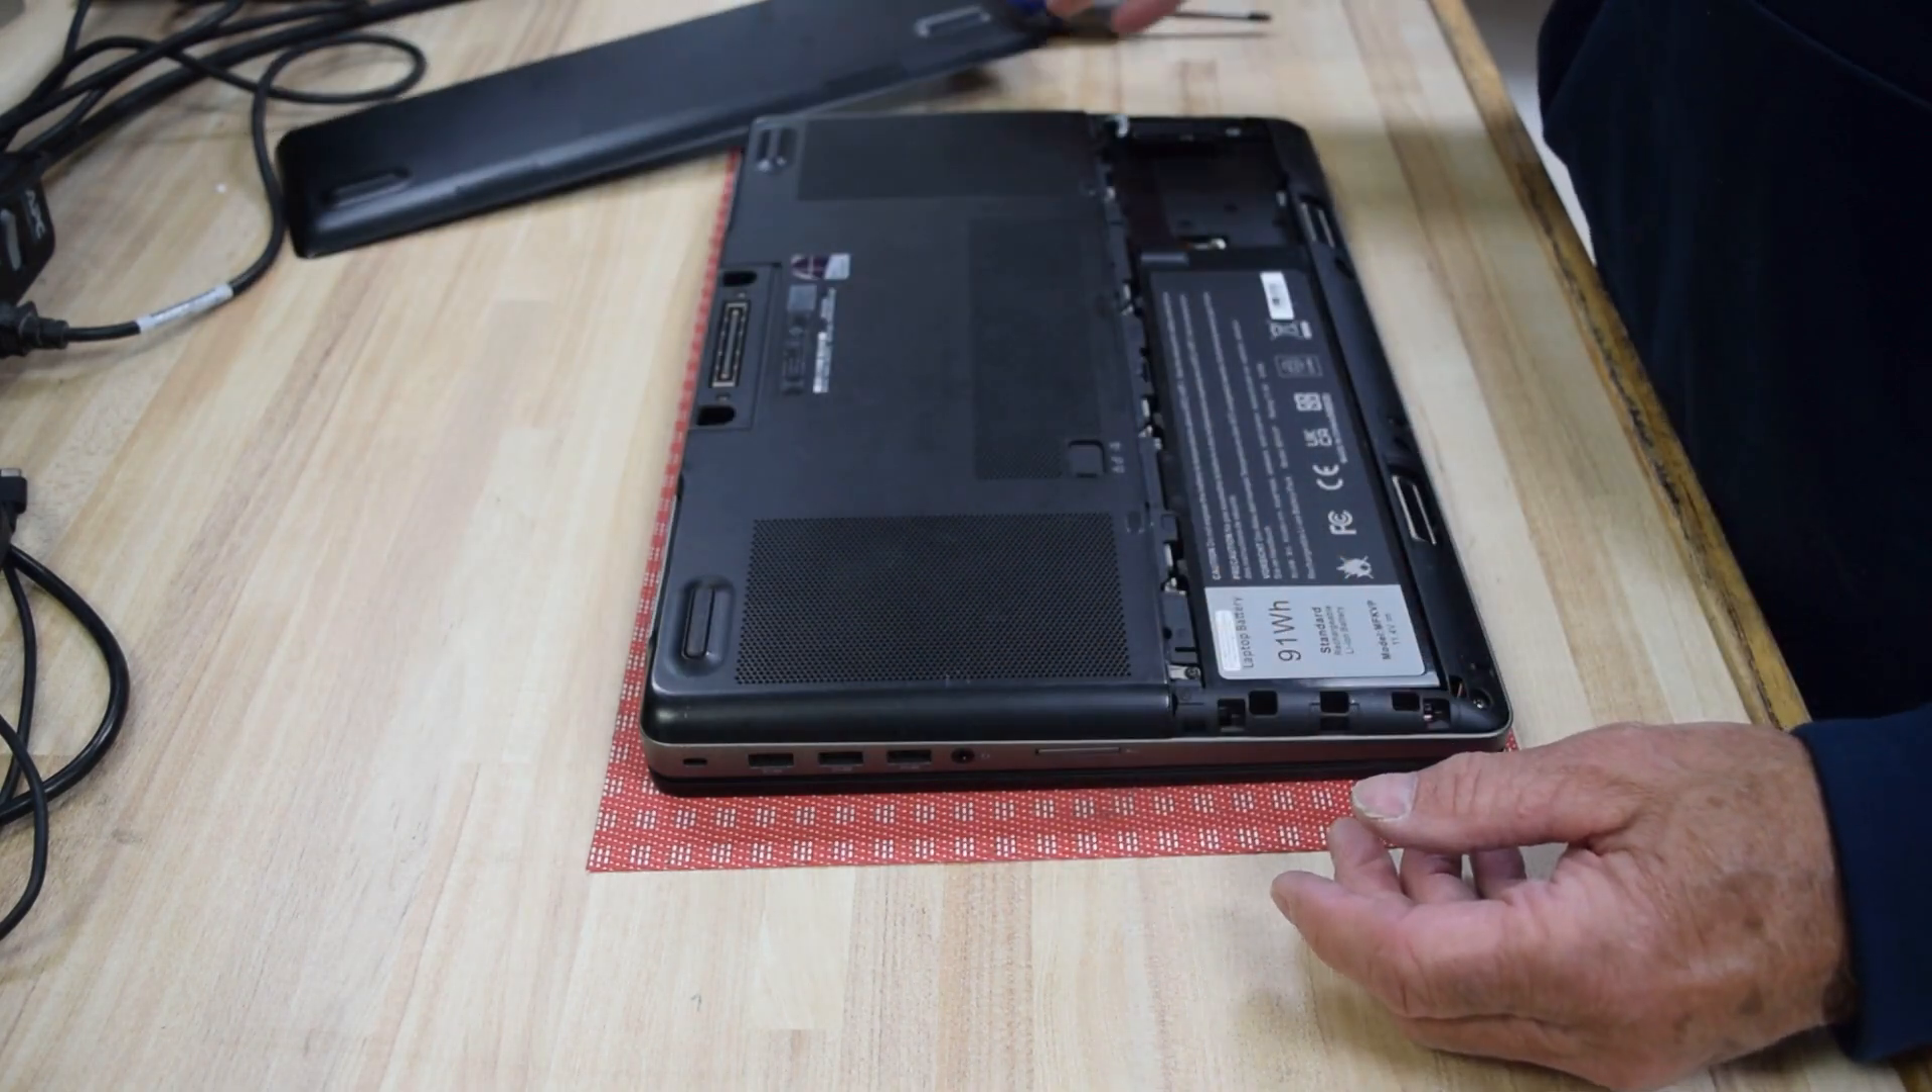Just turn that so you can see the red and the bottom plate slips right off okay and there's the battery.